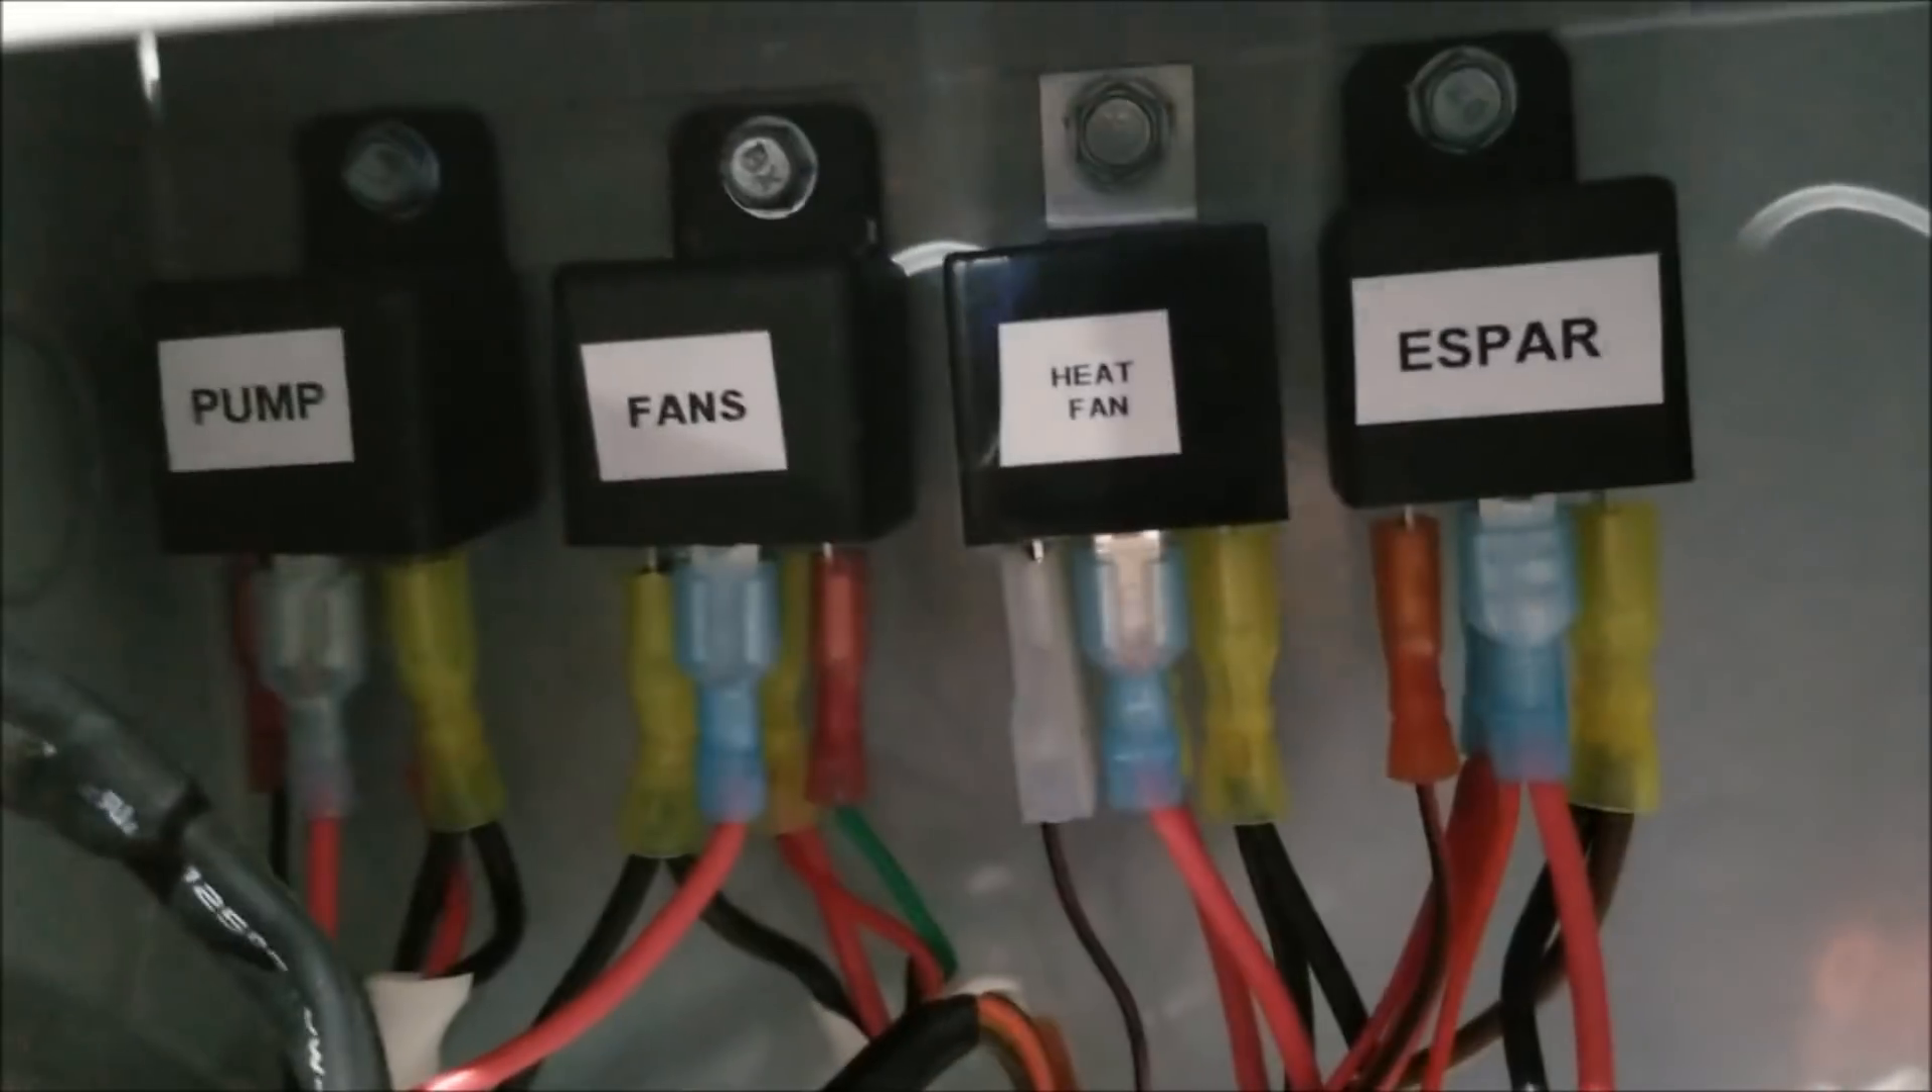All right I got the relay made up for the heater fan.